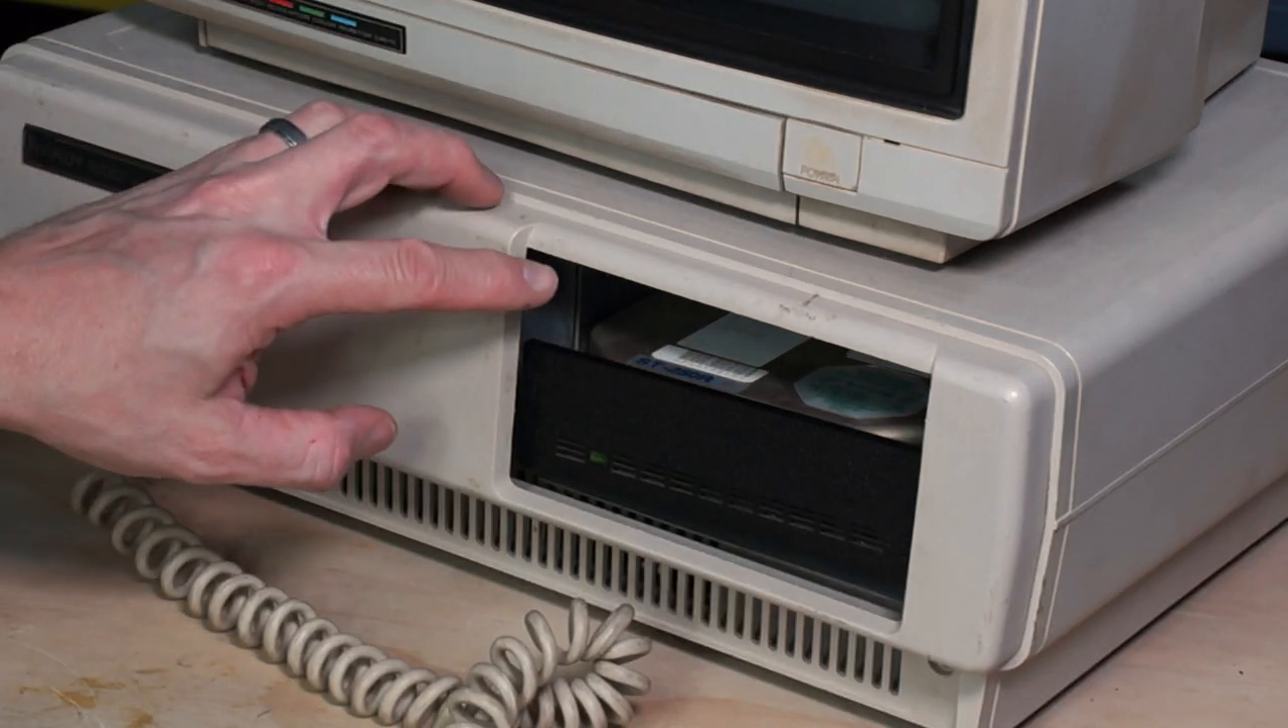Obviously, the floppy drive is missing, so it should be right here.